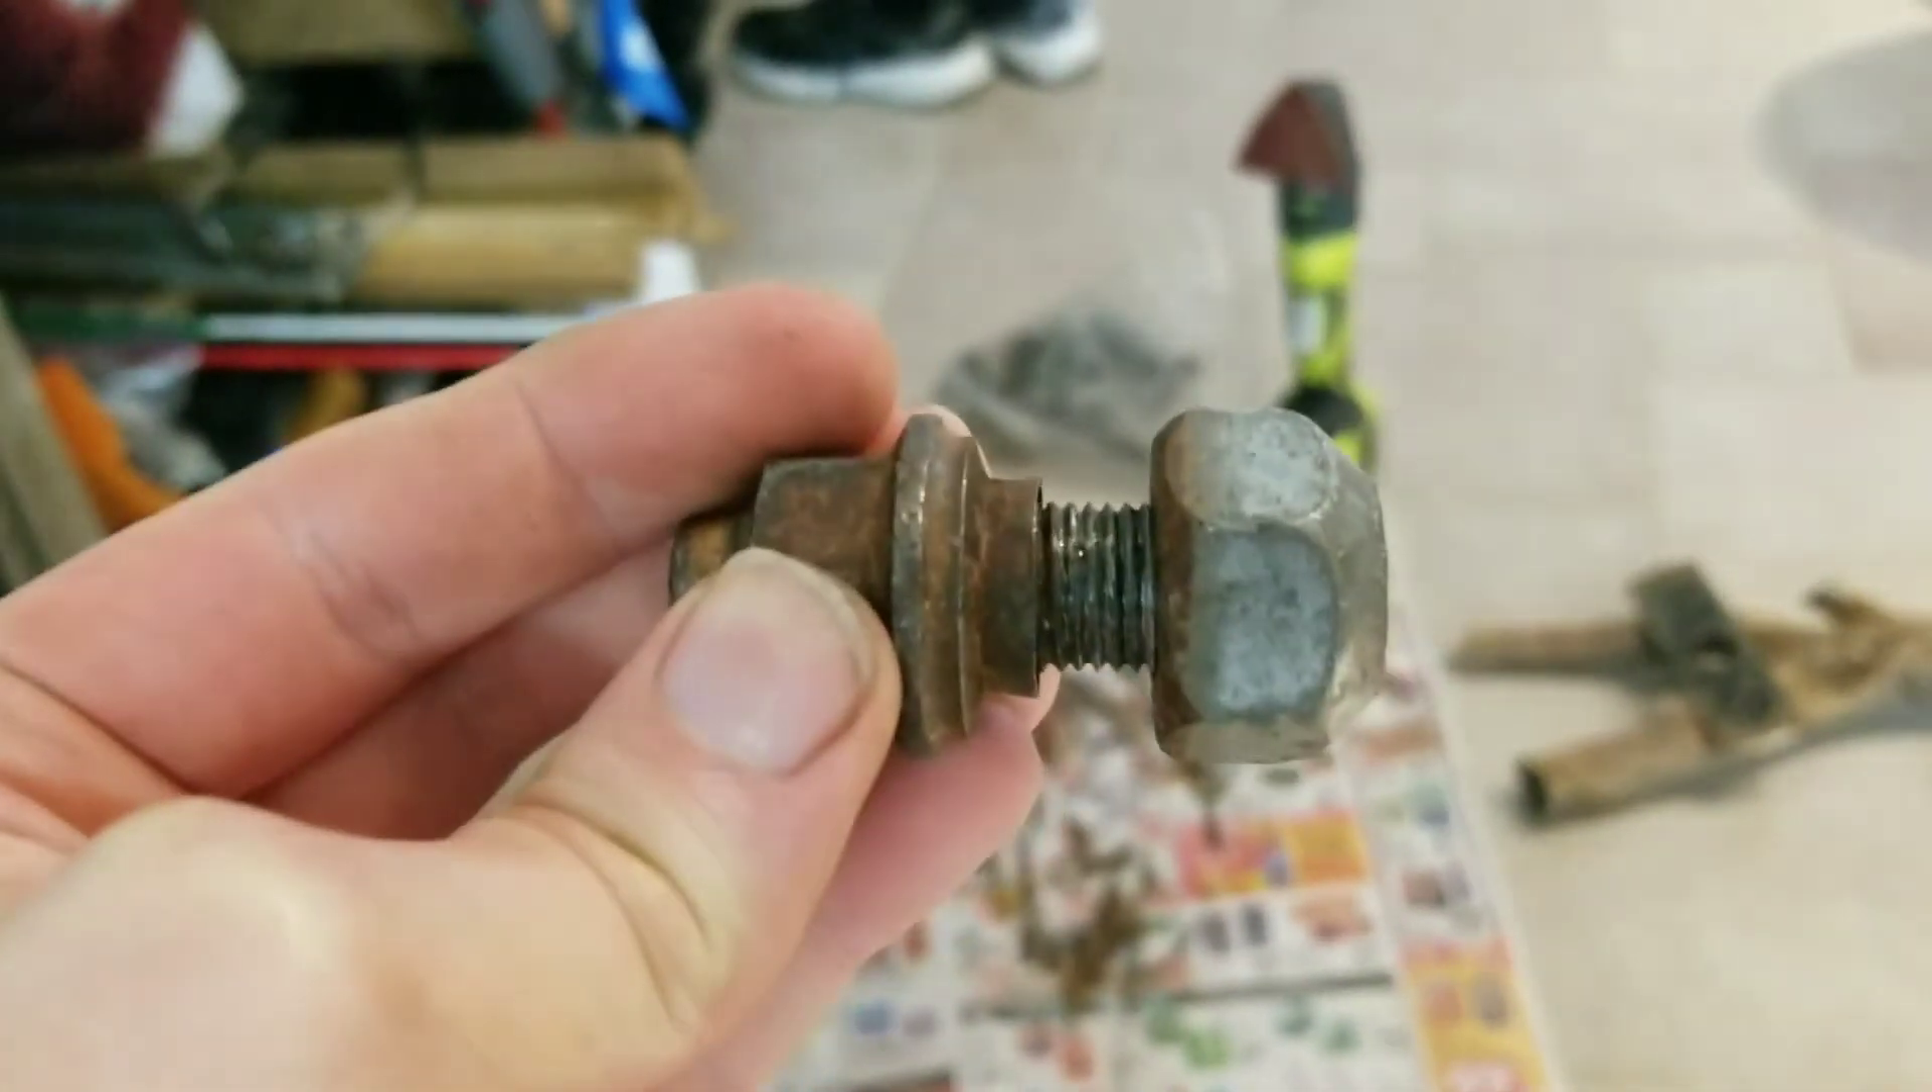I for the life of me cannot figure out what is going on with these threads that this nut won't seat any further. It manages to go on about five to seven turns, but something is on these threads that's keeping it from seating all the way down the available threads.